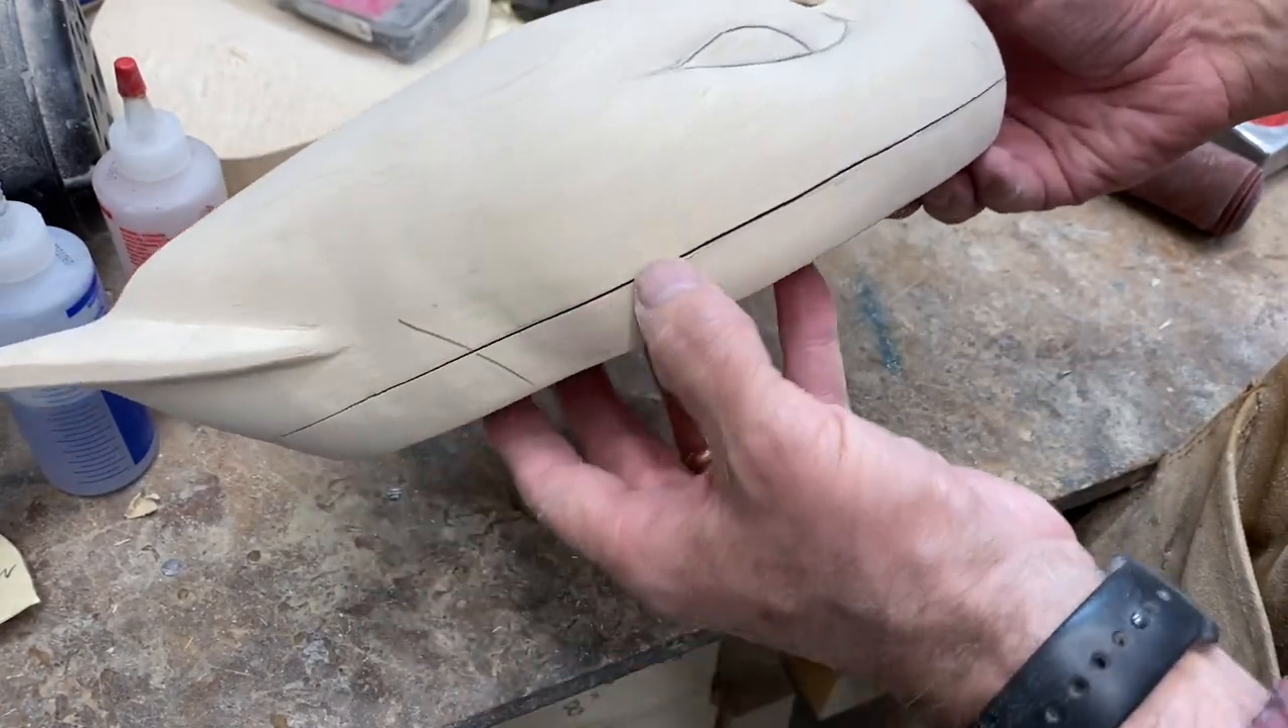I'm just pressing the halves together making sure i'm on my registration marks that looks pretty good.